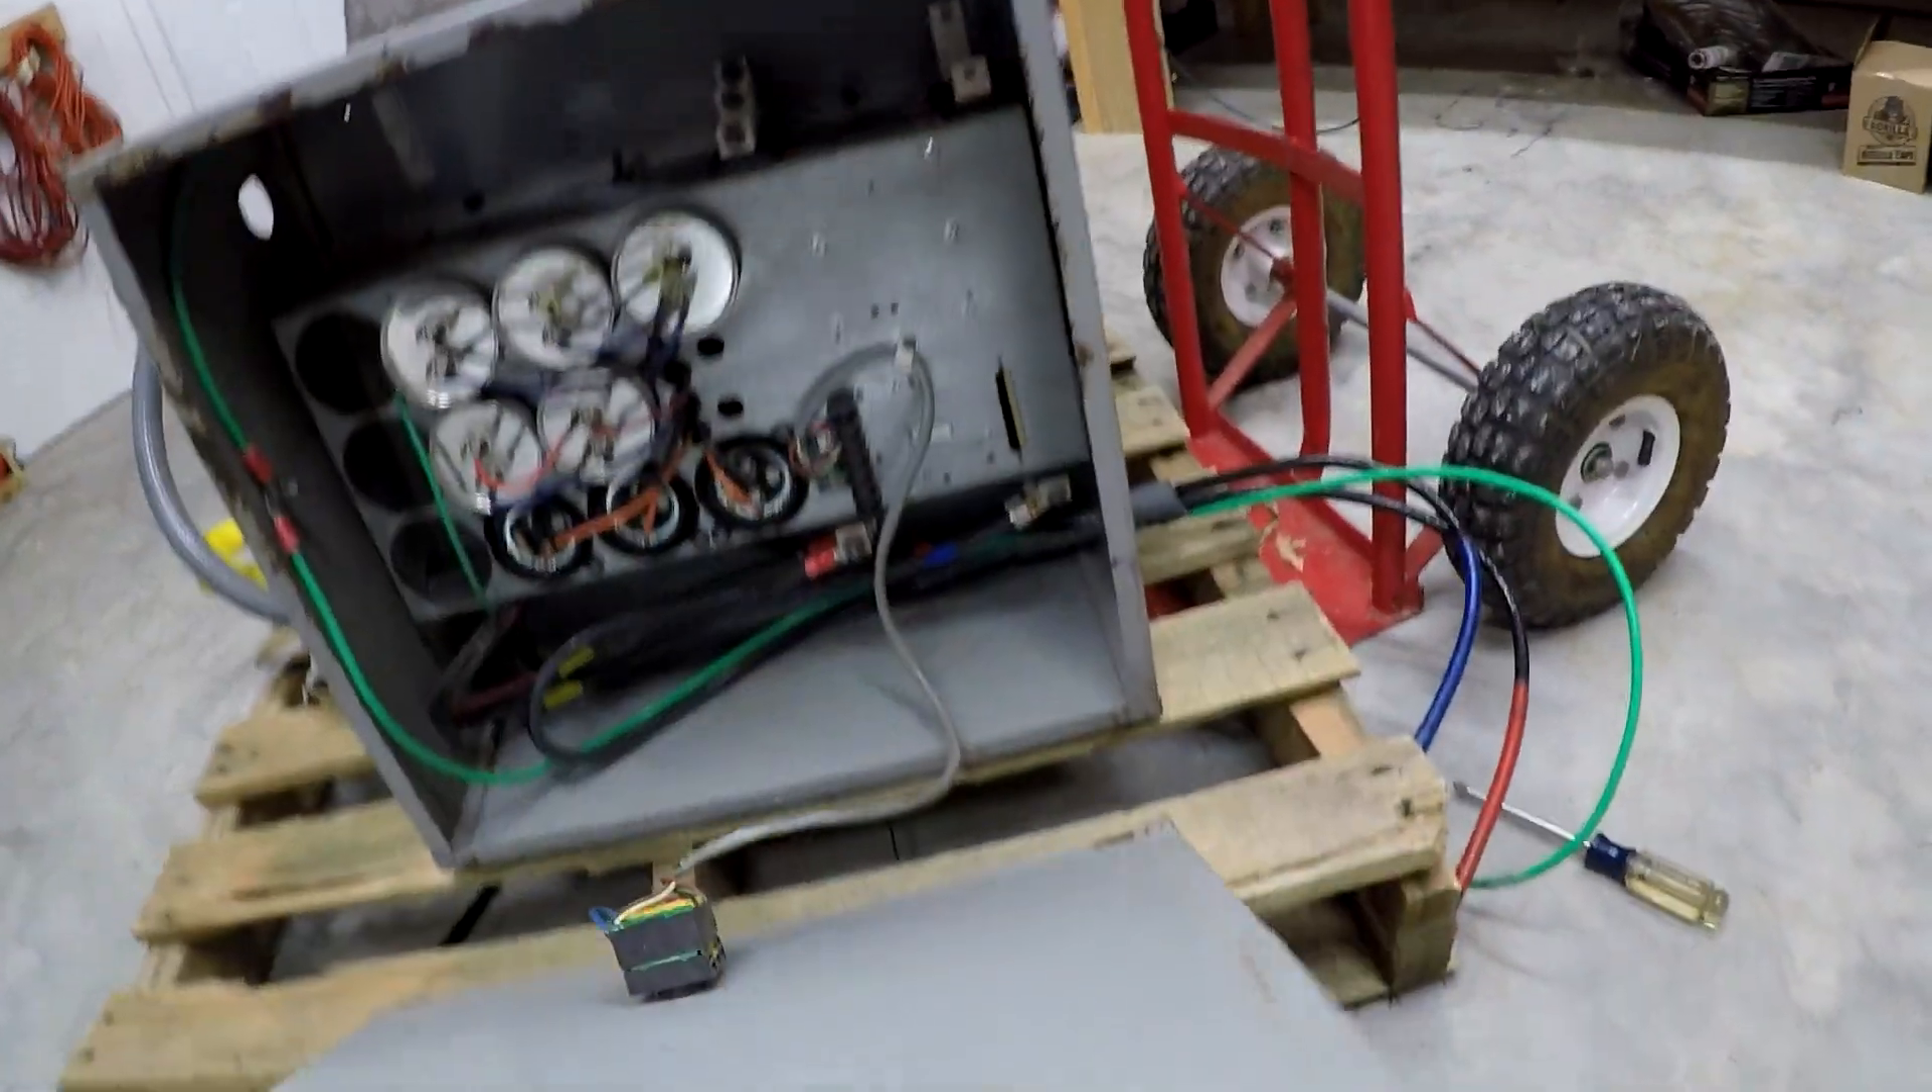So, the panel is off. And it looks like you've got a bunch of capacitors.